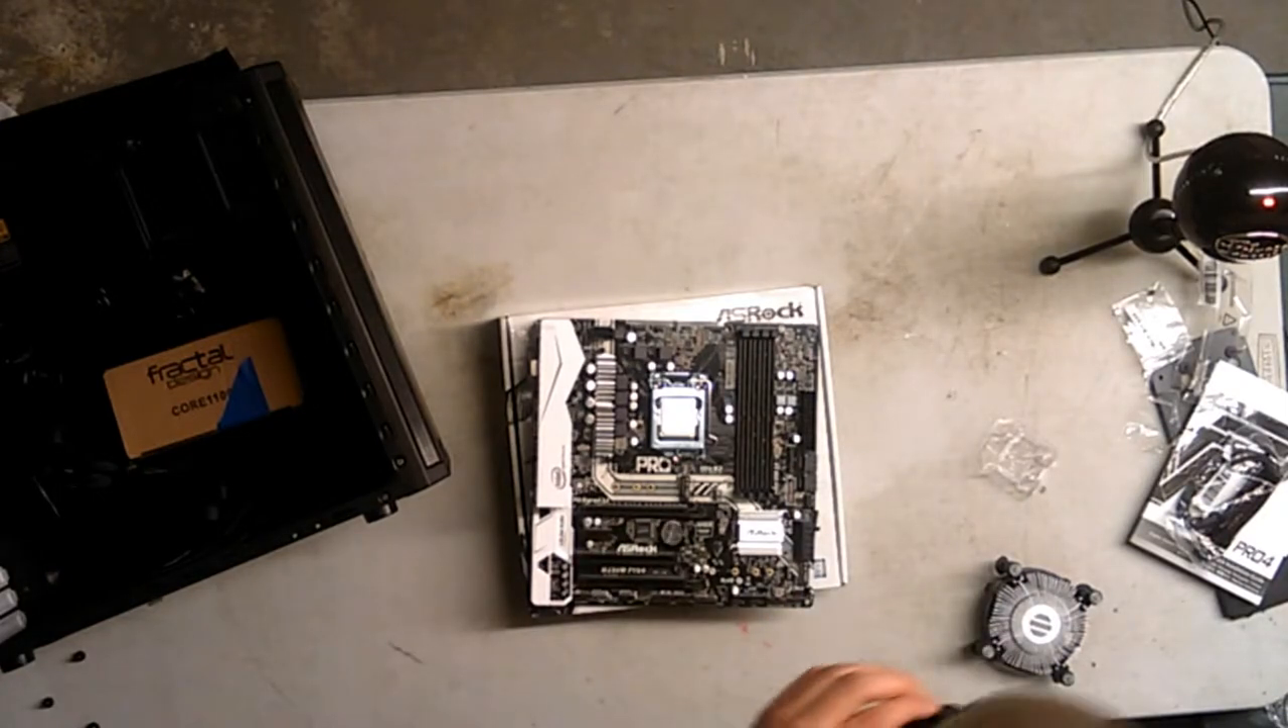Processor is in. We just got to put the heatsink on.